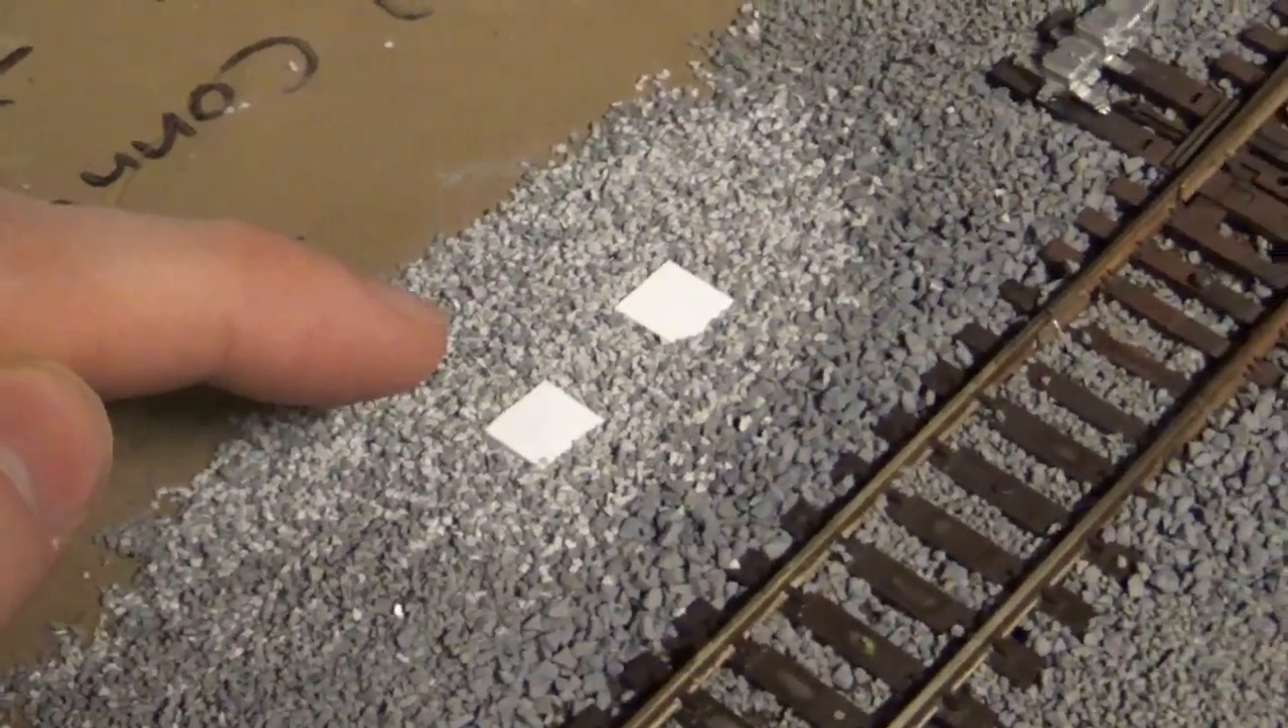So I've actually been able to figure that out, and I've glued down some styrene bases, and then joined them in with some fresh ballast in the scene here.